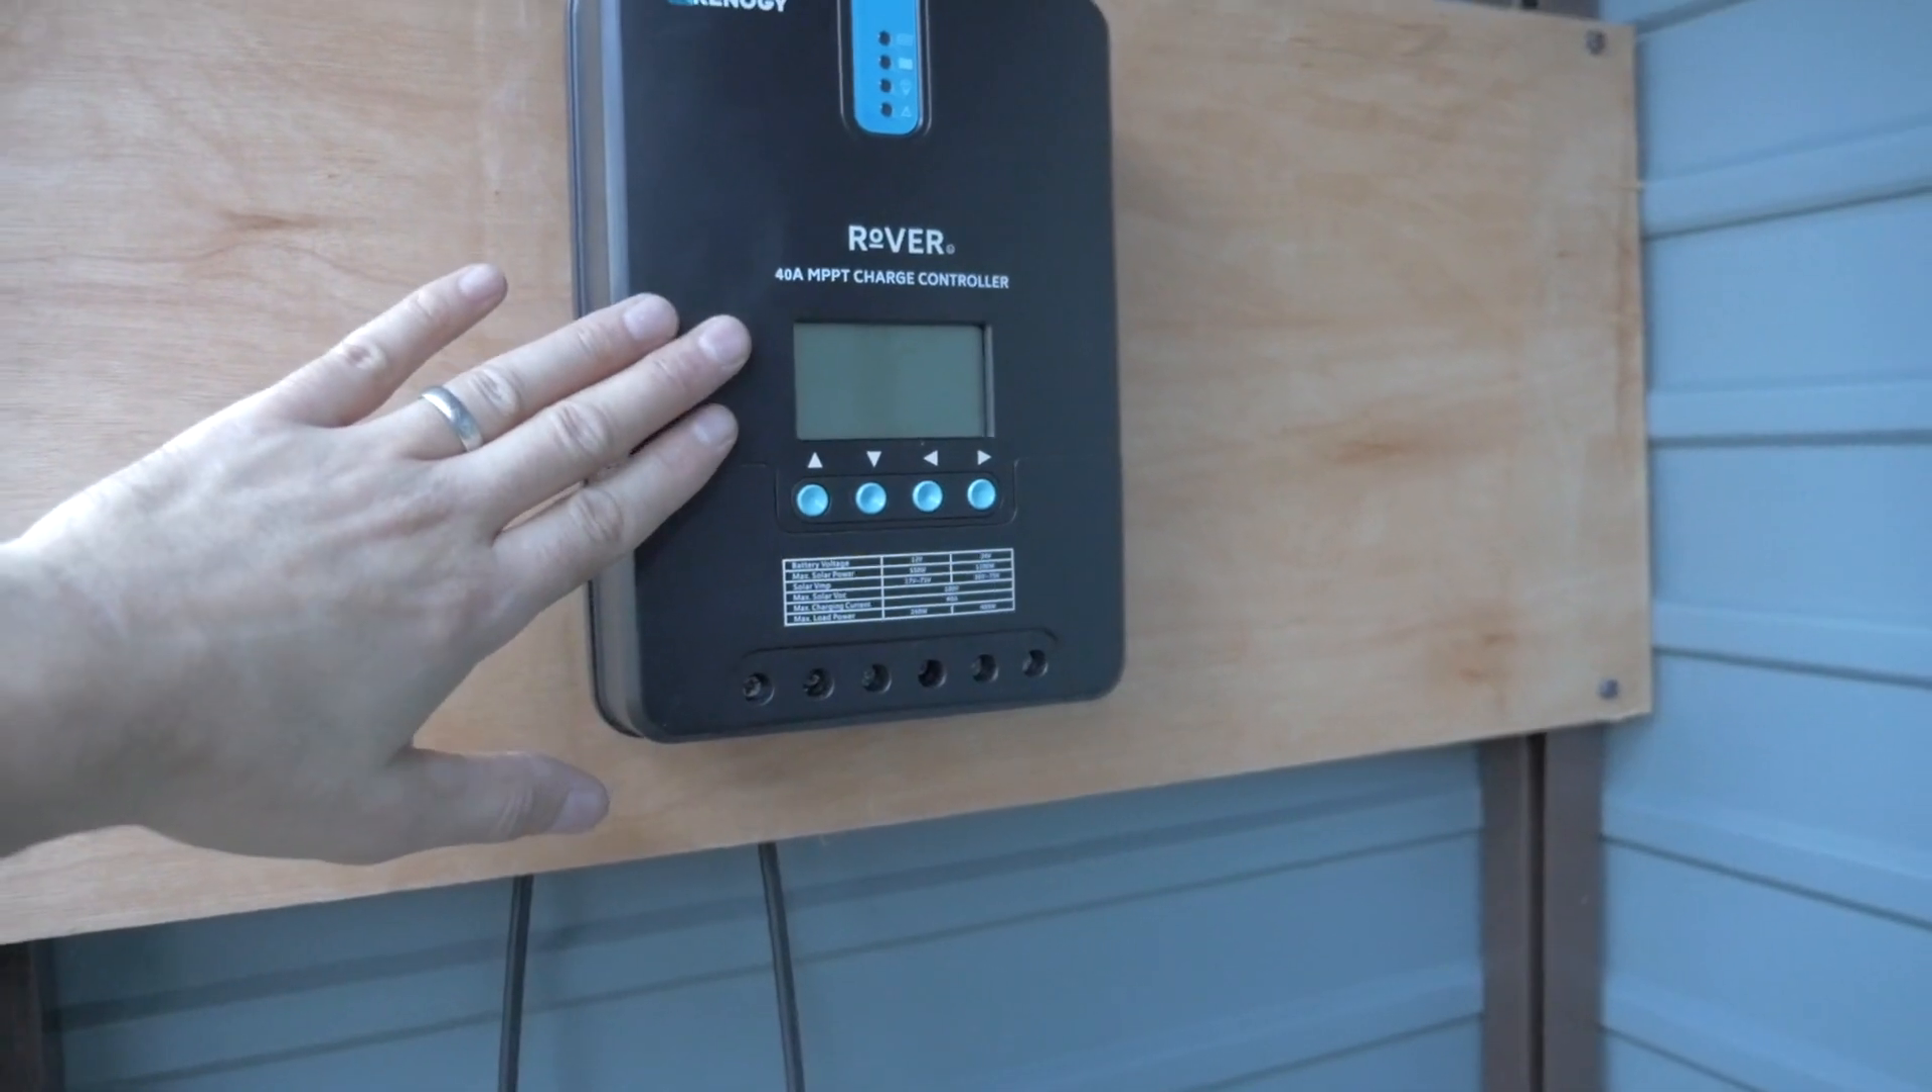Next phase guys, what we've done, we've put this board against the metal shed.